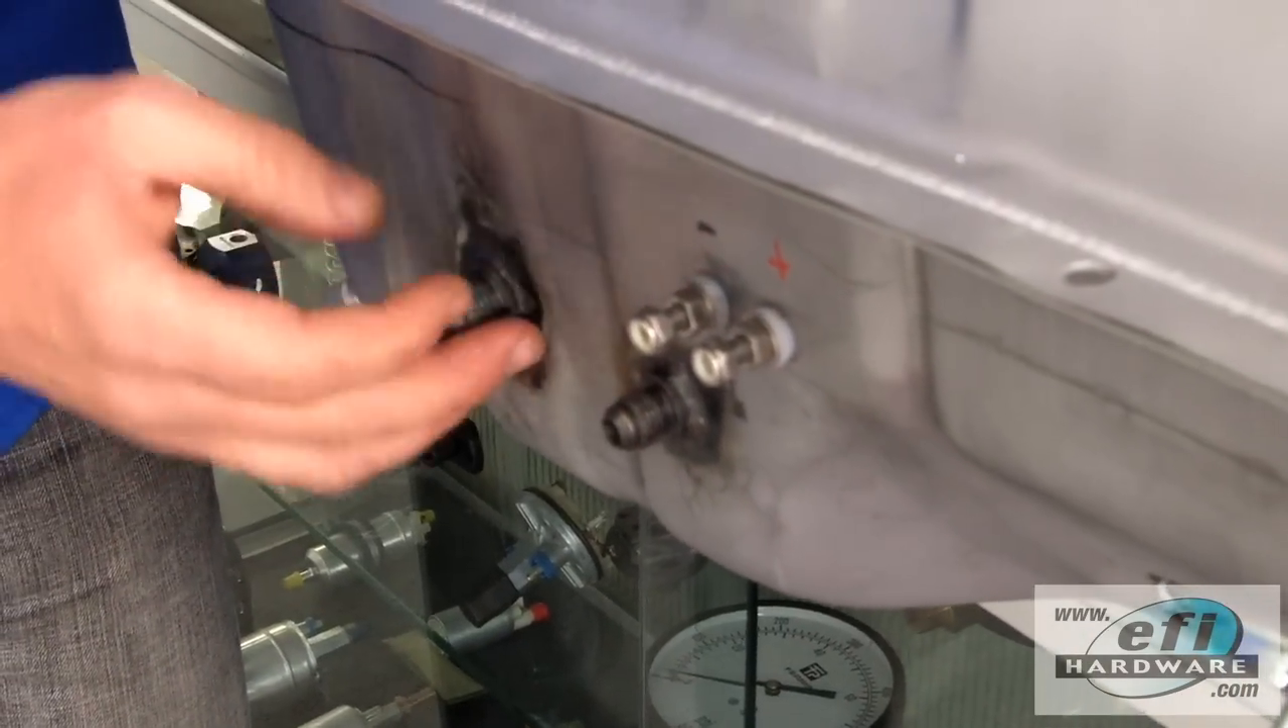So here we've got the AN fittings welded to the tank.